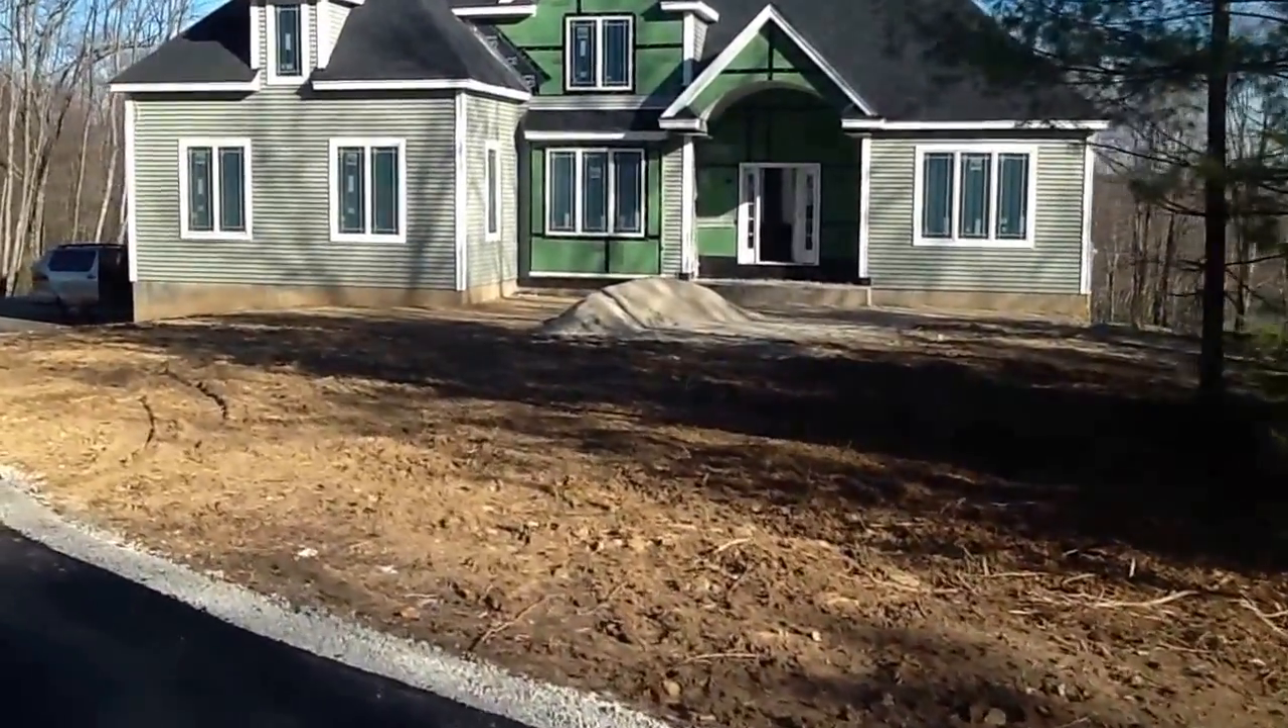Most of the siding is on. They haven't done the arch piece up top because they have something down in the basement they're dealing with it about.